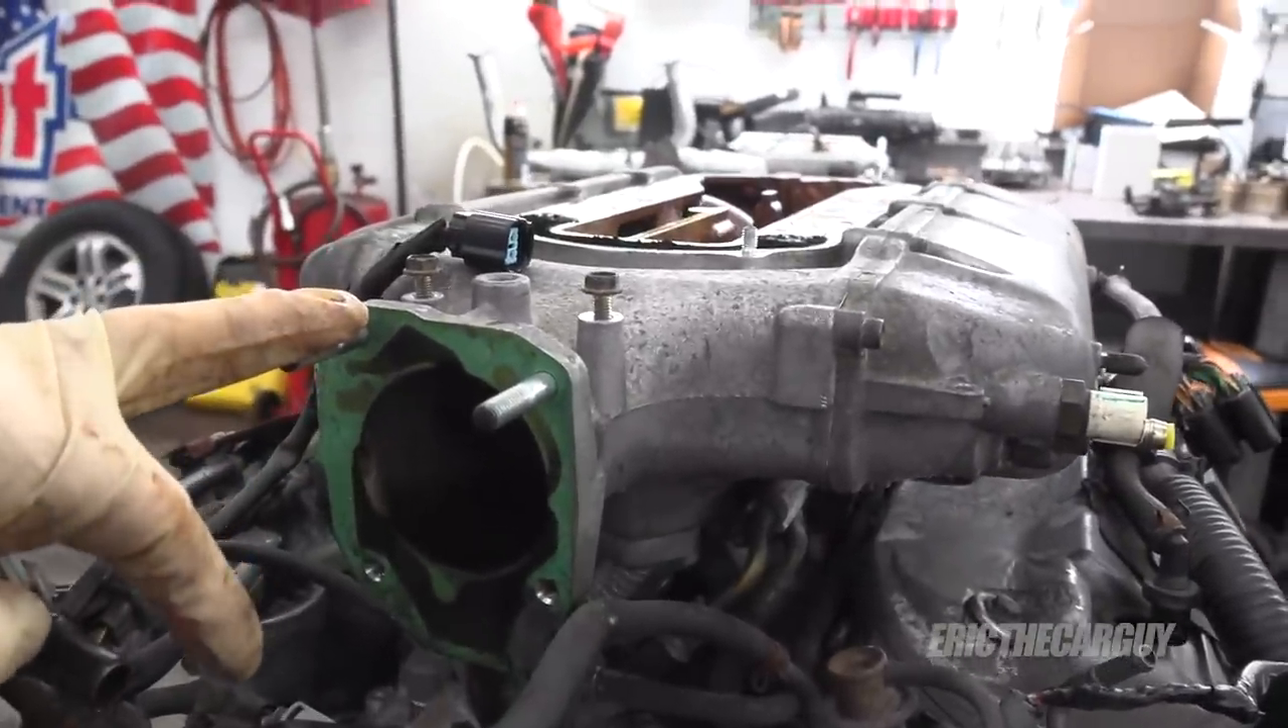Now keep in mind my throttle body is already removed.